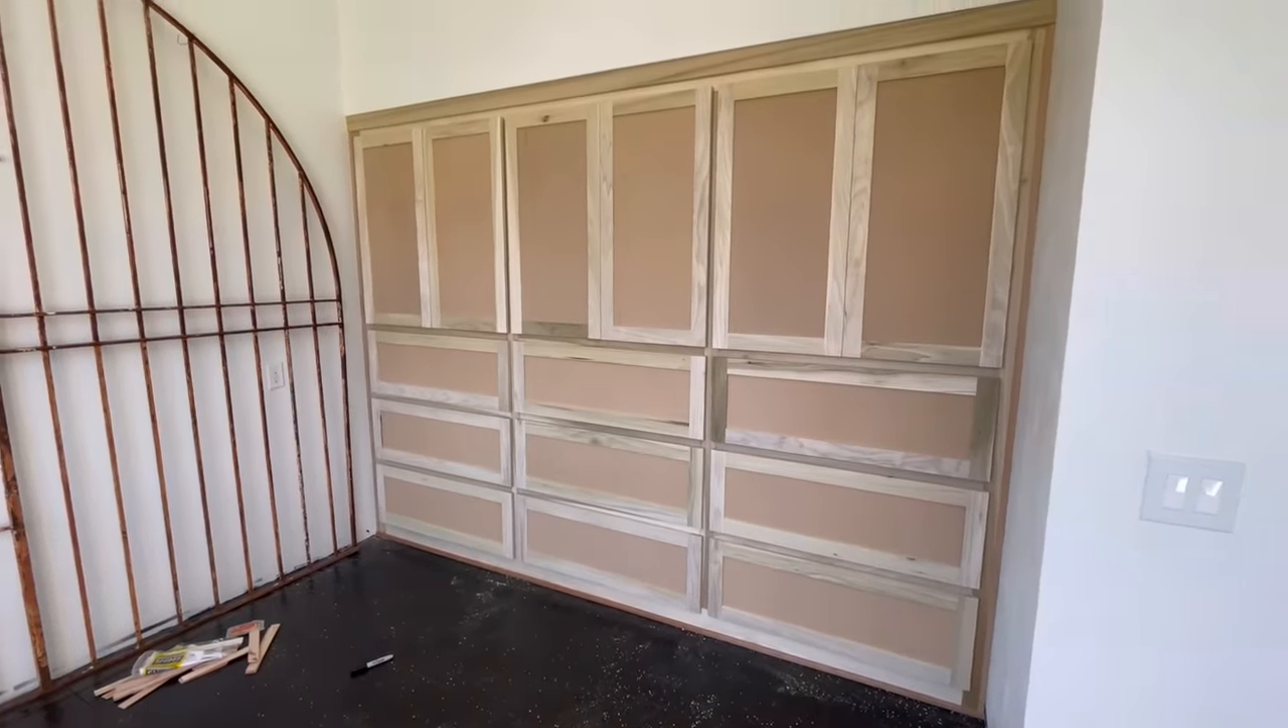Now I have all of my drawer drawer faces installed.